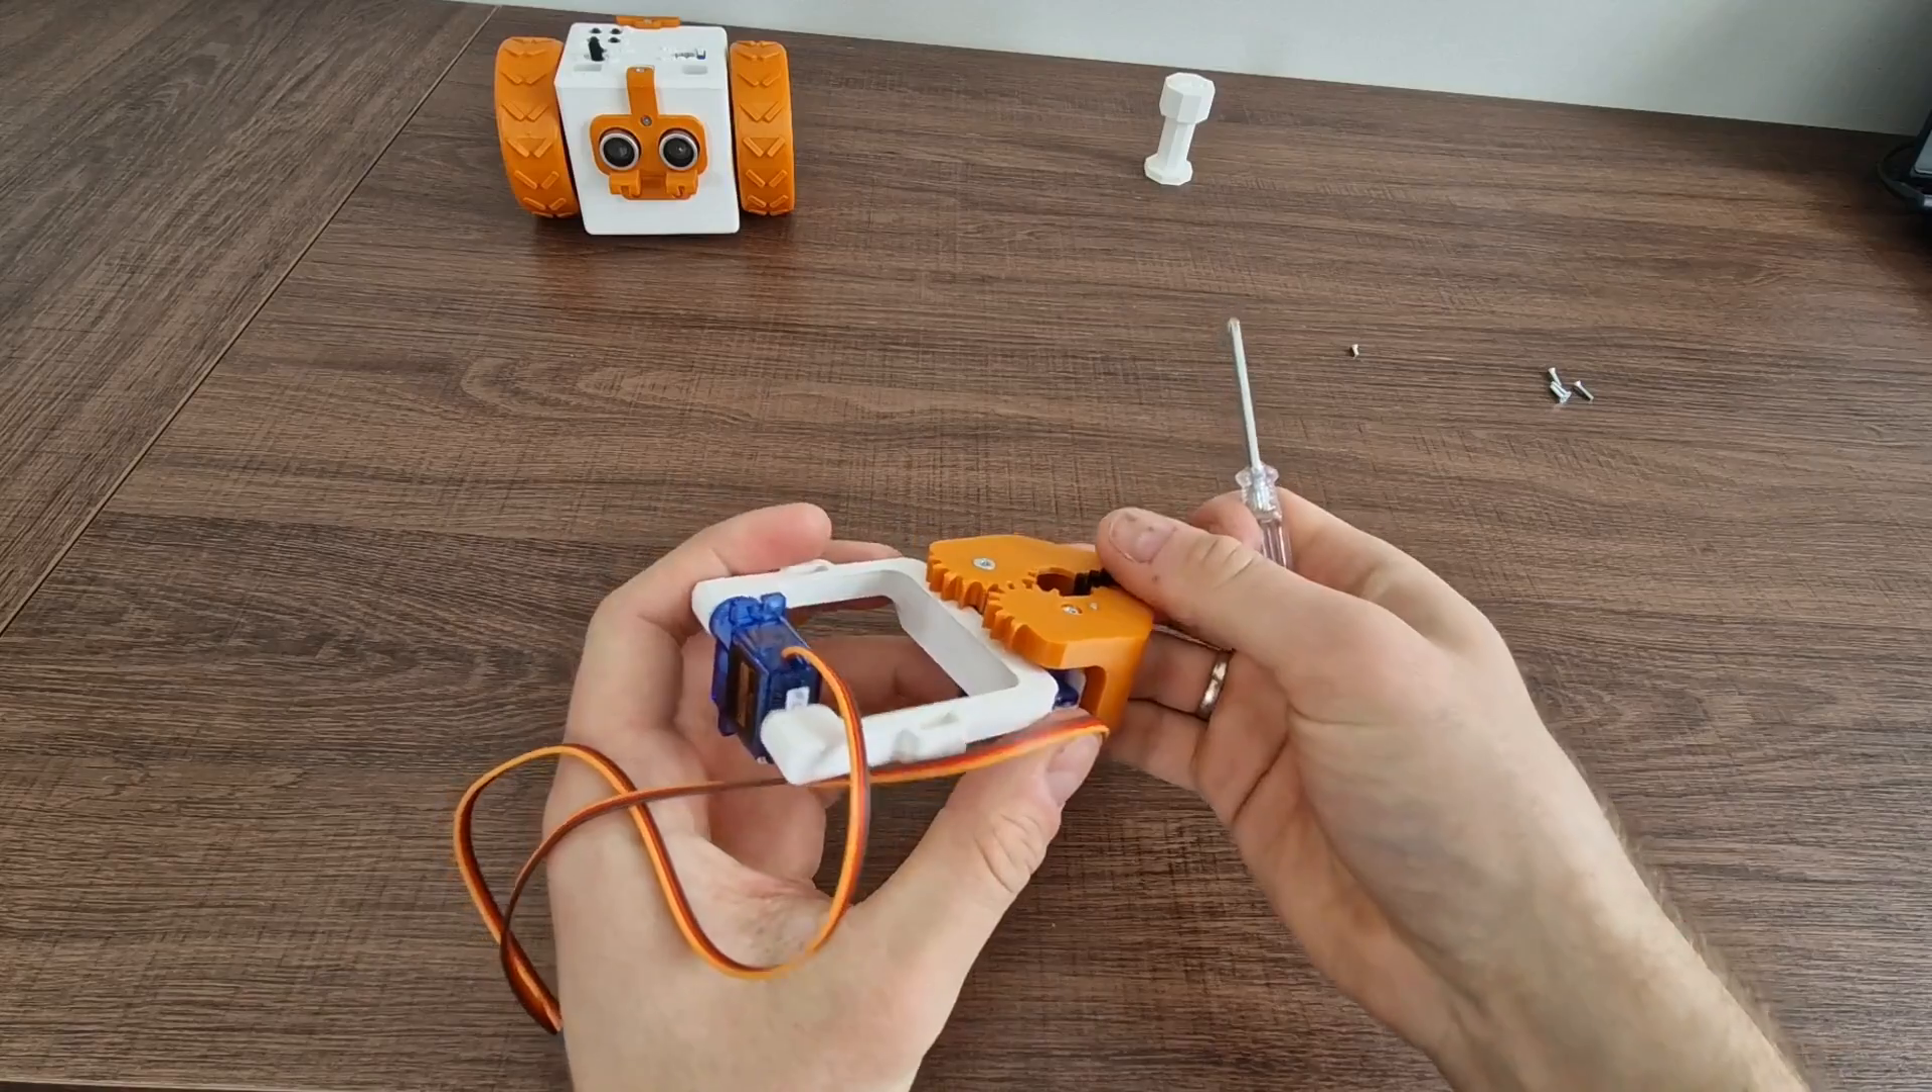And here's how the gripper looks assembled.